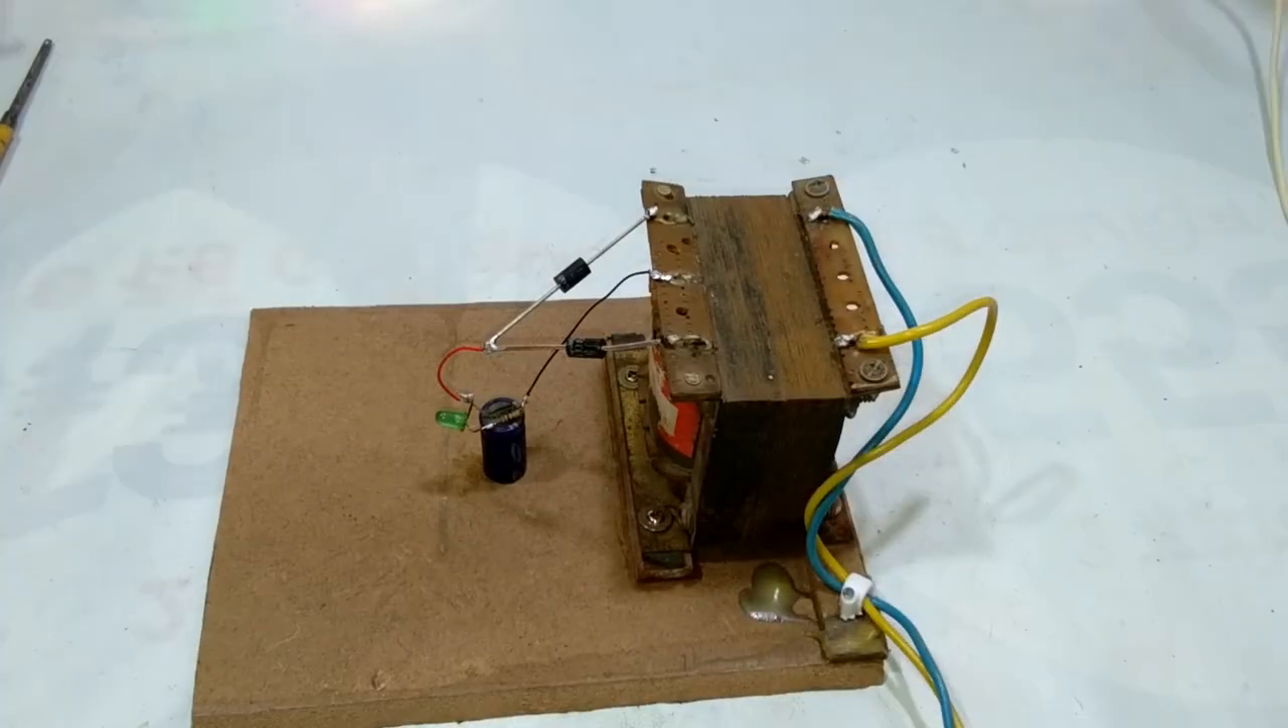तो दोस्तों यह वायर लग चुके हैं।